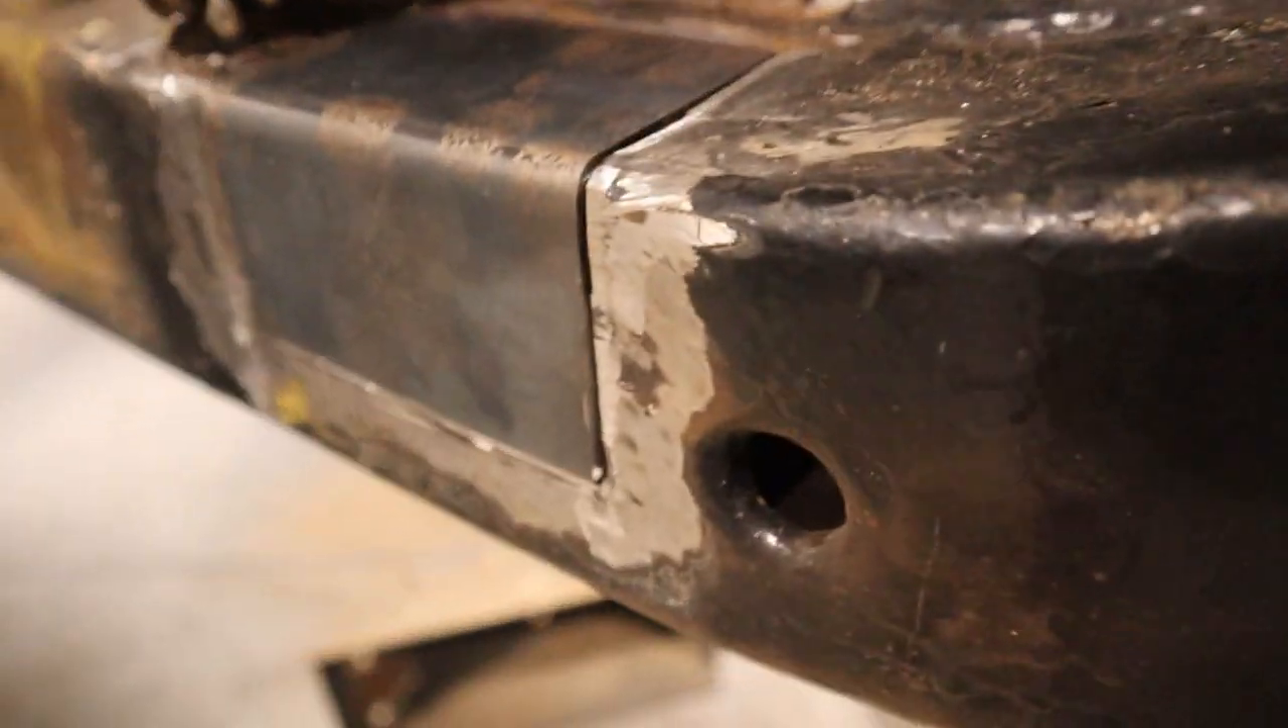That curve is exactly the same as the chassis, which is good. So yeah, that's pretty much a pretty nice fit there.